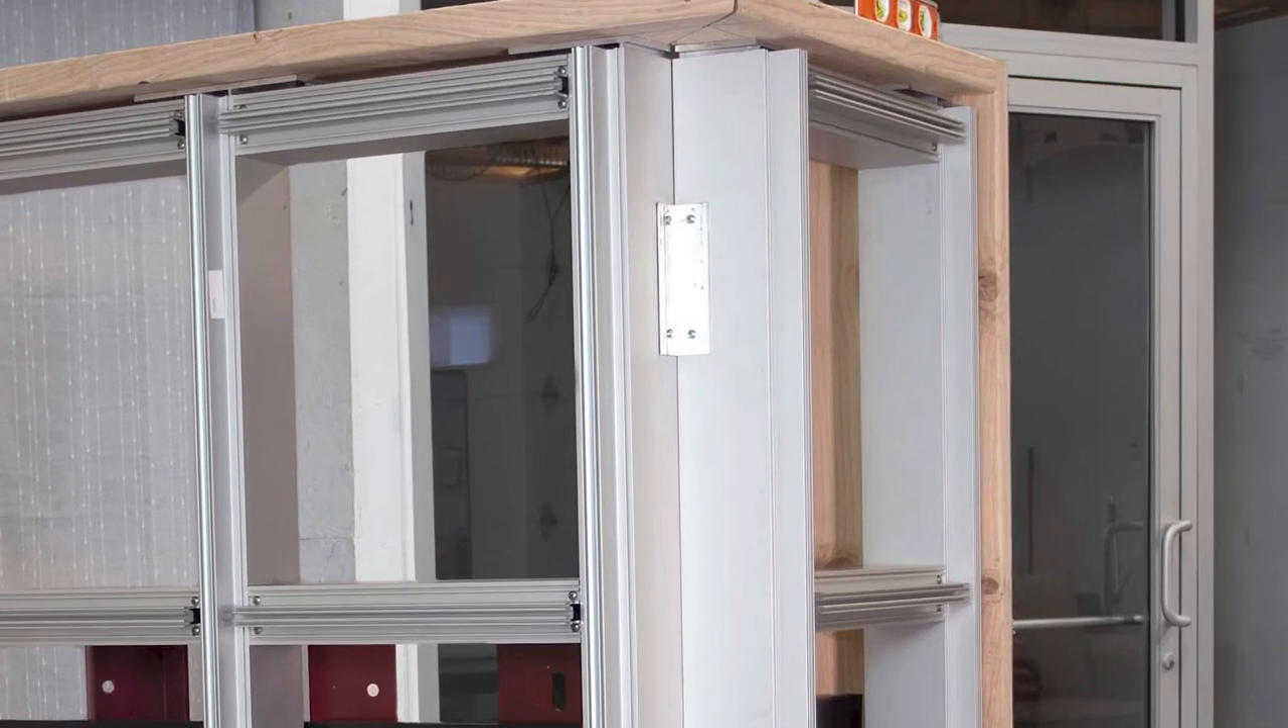As you can see from this photo, we added a bracket to help us keep the system square and stop it from shifting or moving around.